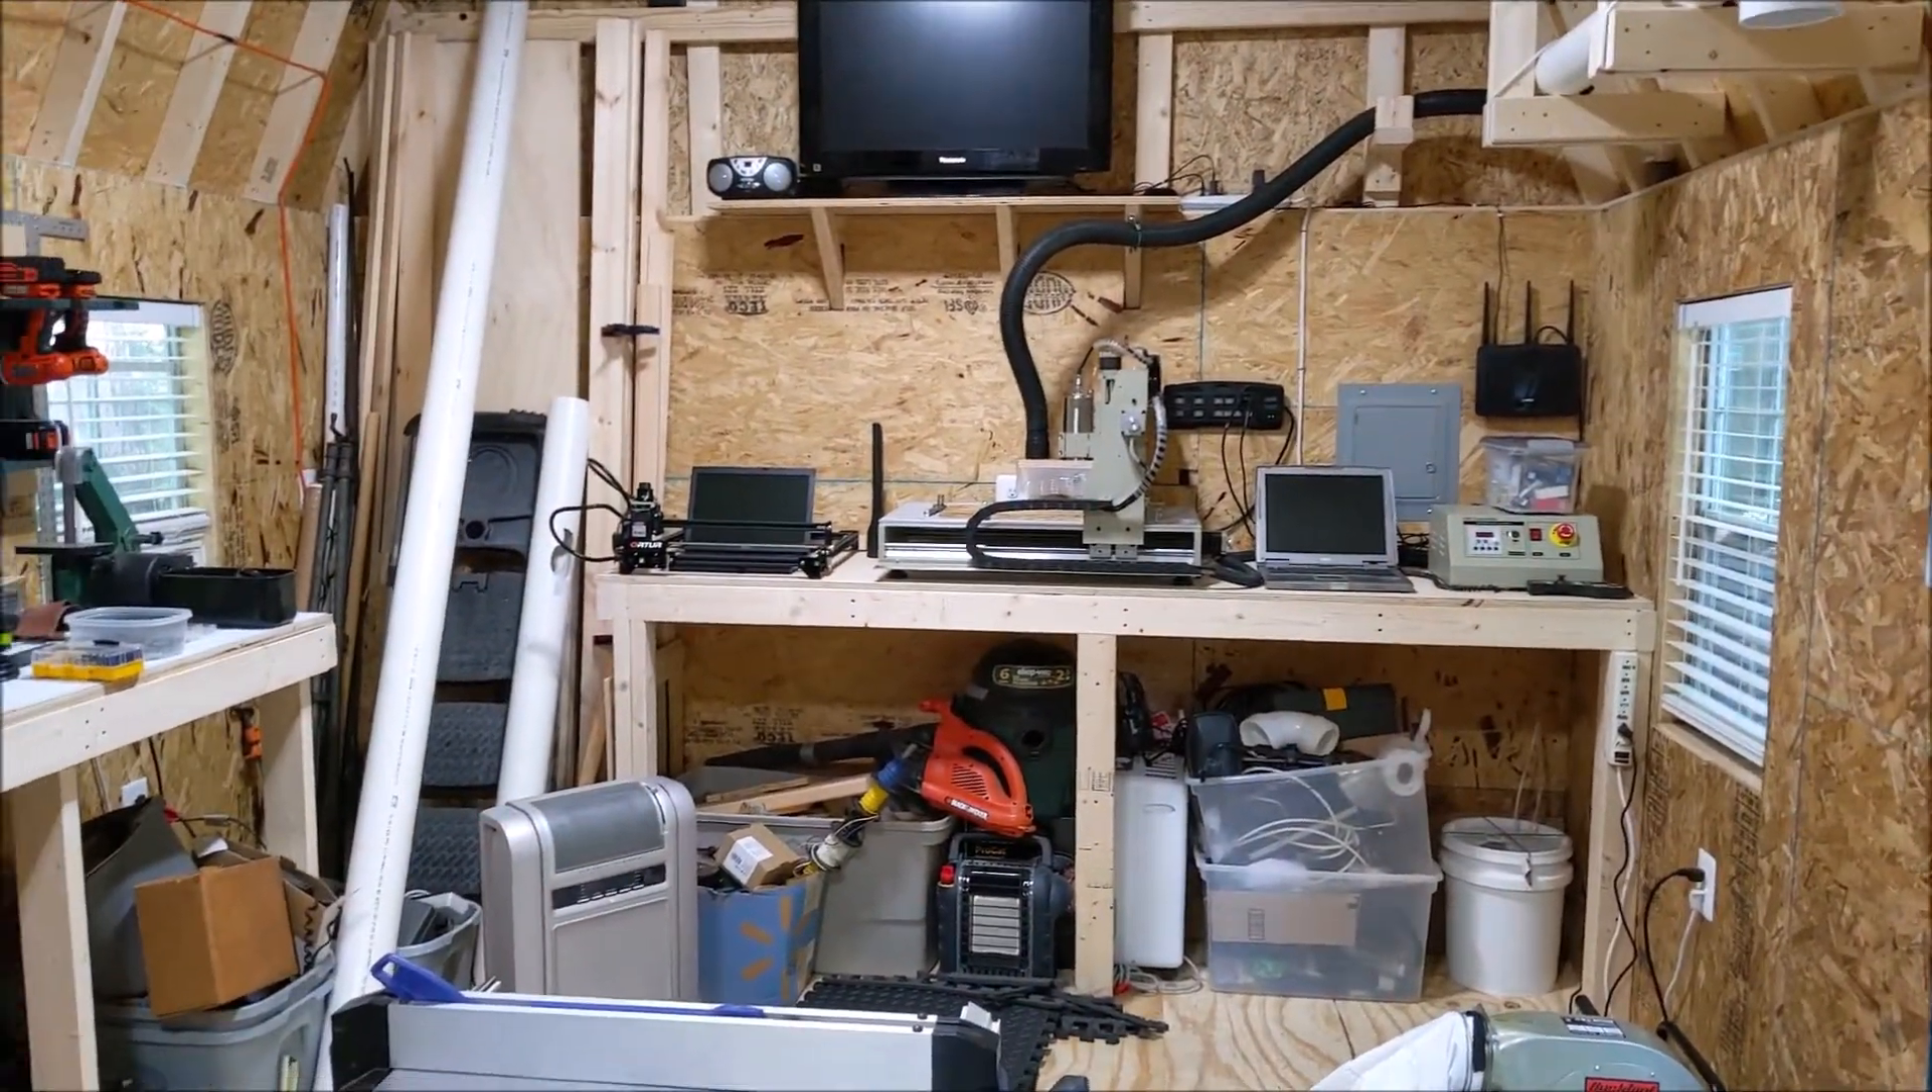Got the OSB board up on those walls so we're fully enclosed here as far as the OSB board goes.